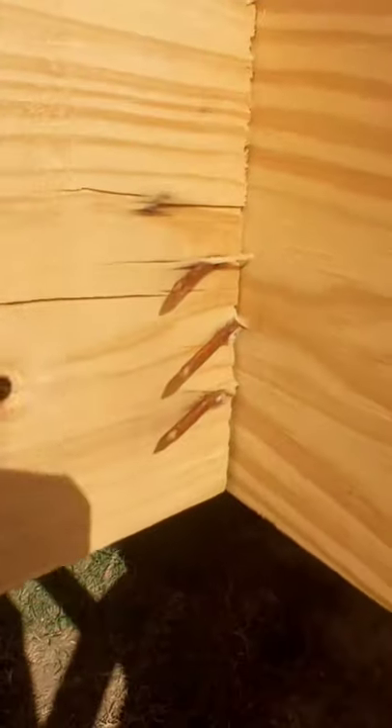All three nails pretty much missed.